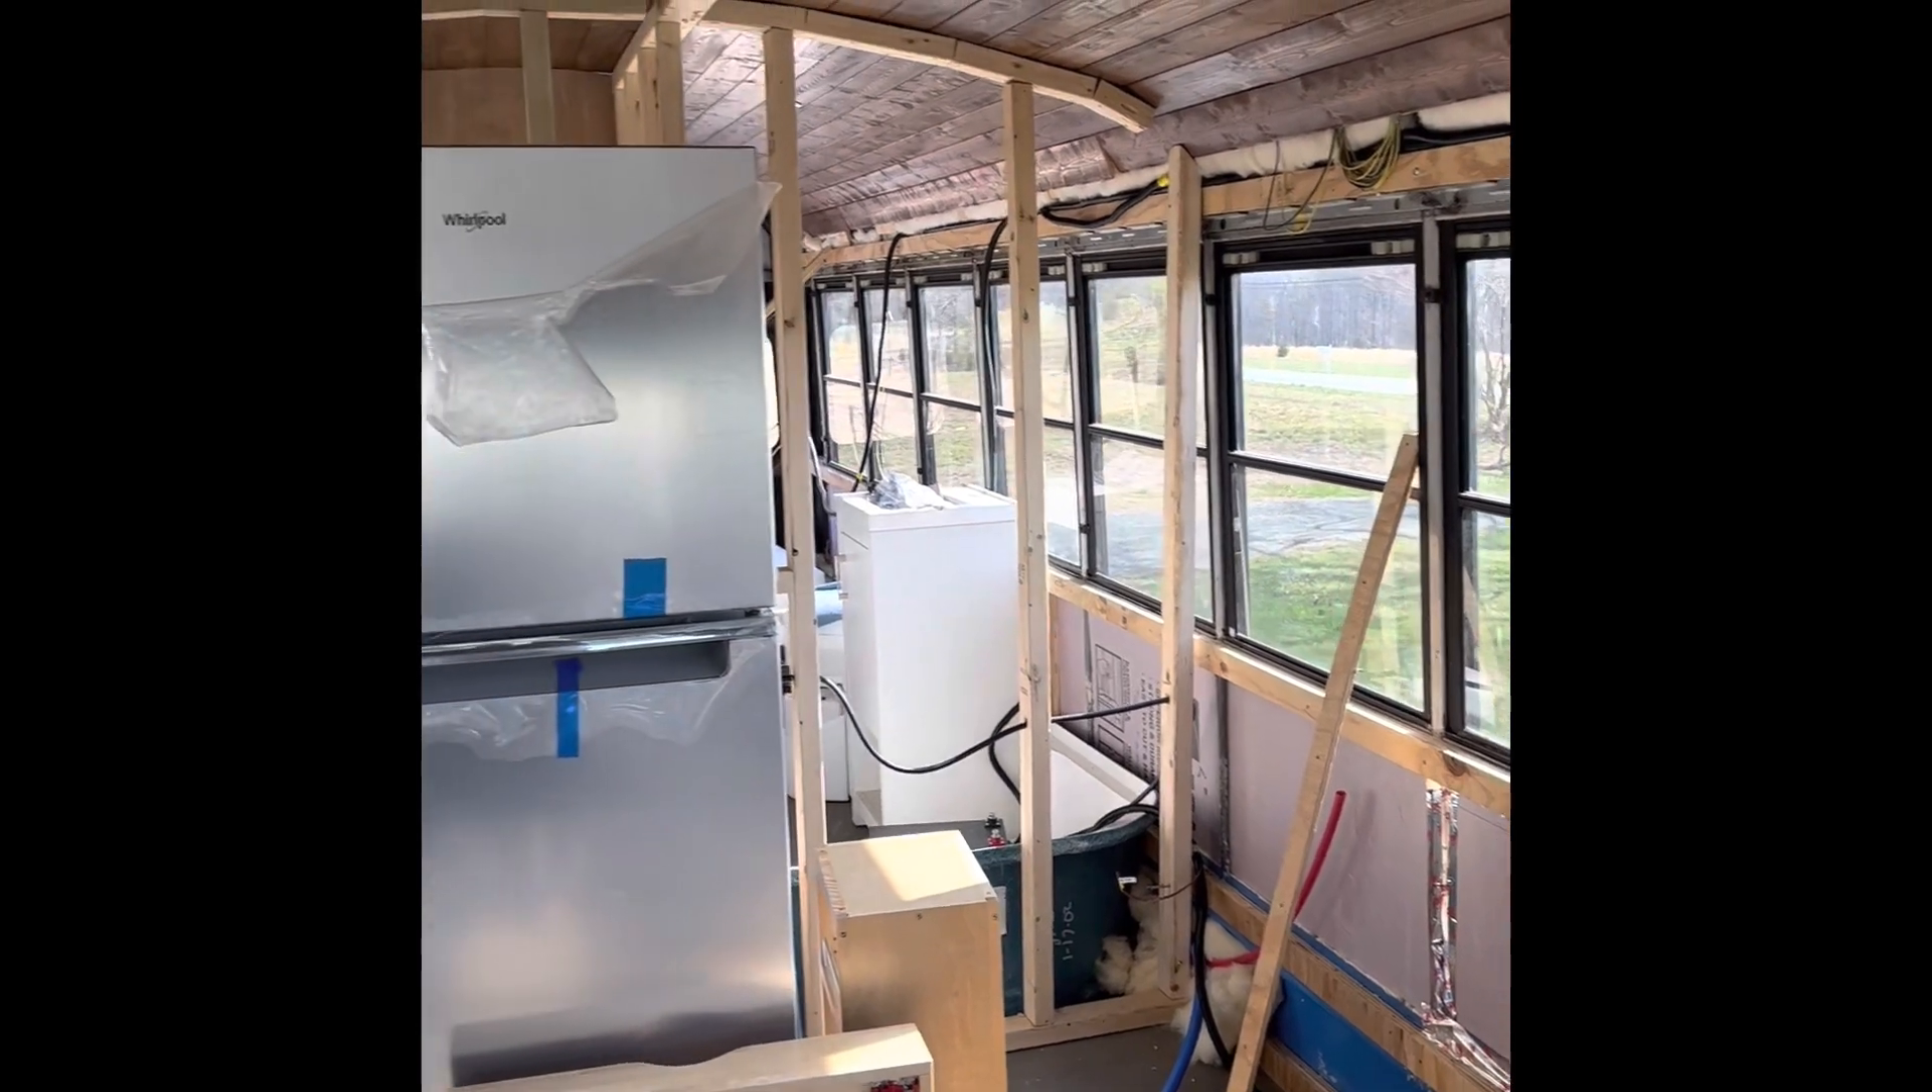Then back over just past the futon platform will be our kitchen and you can see in the background there we've actually started building some walls they haven't been completed yet.